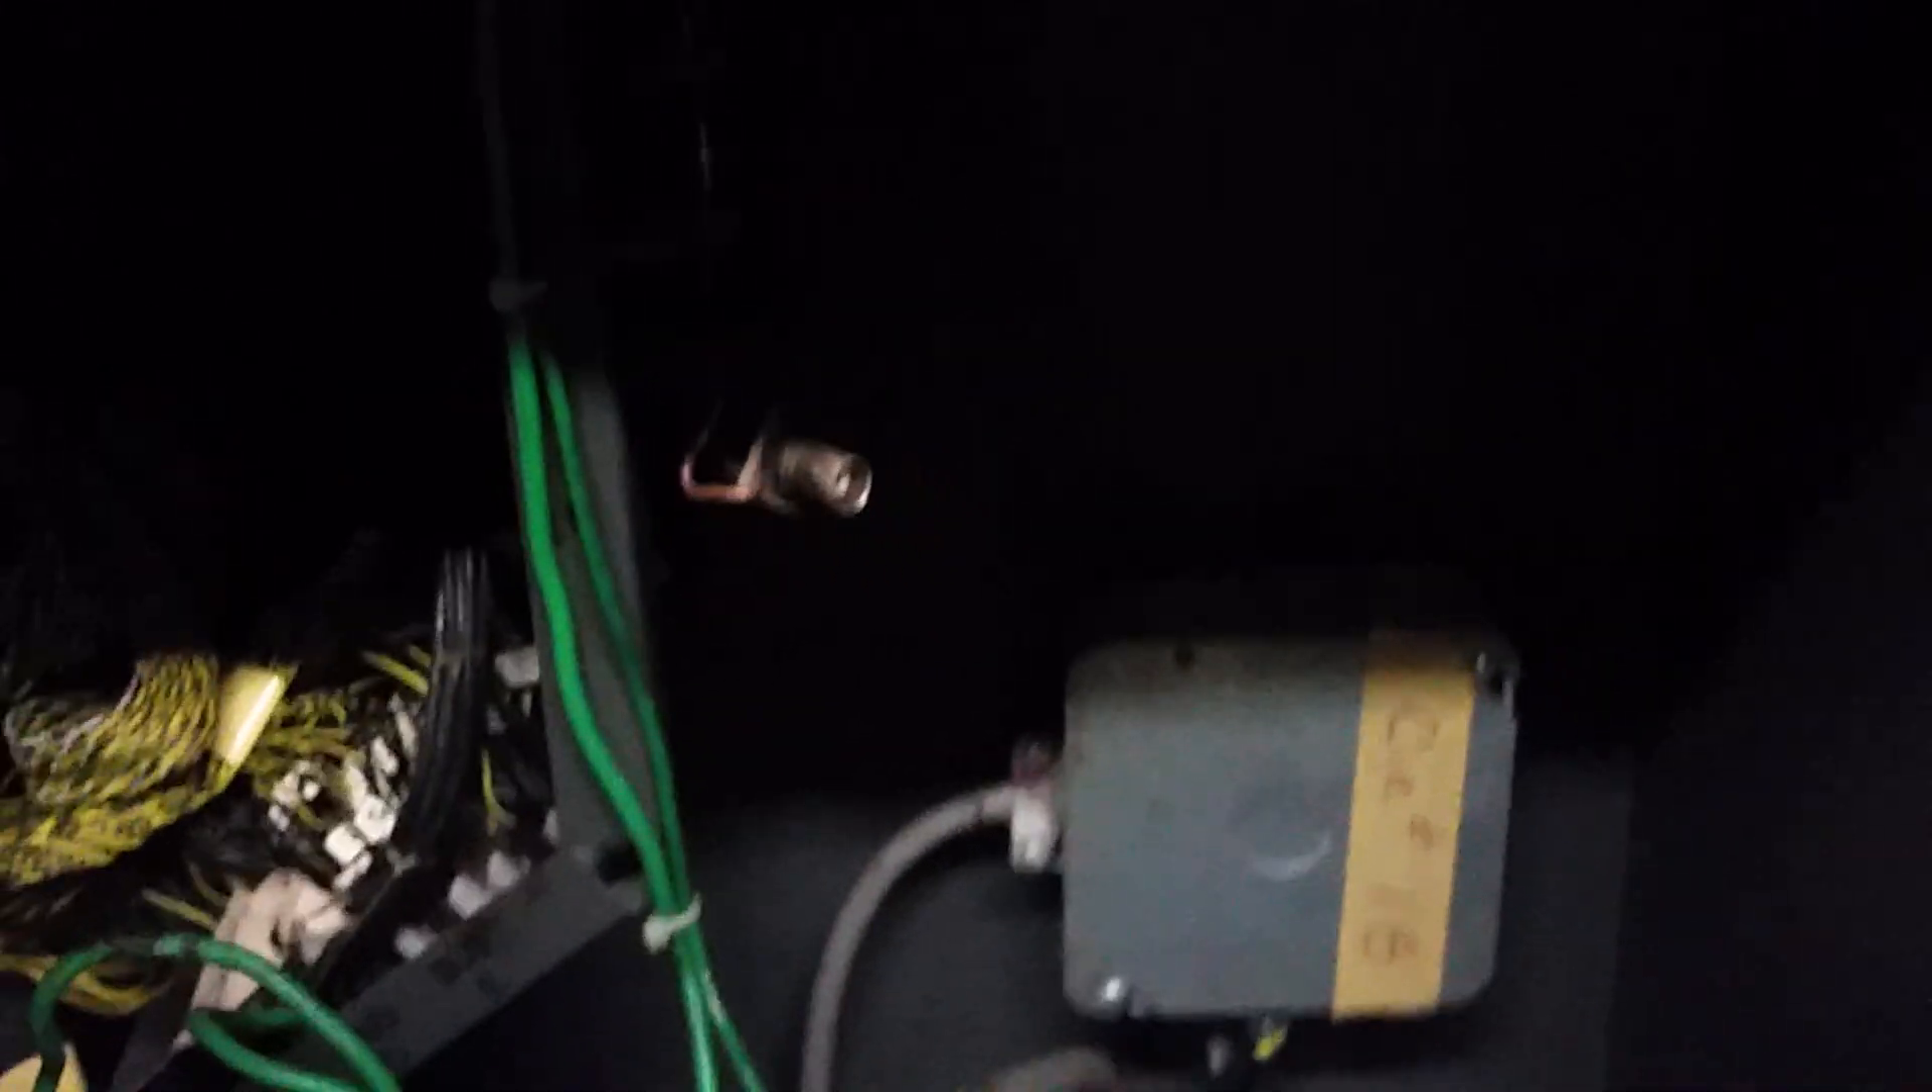Now, one thing you'll see is this BNC kind of sticking out in the air here.